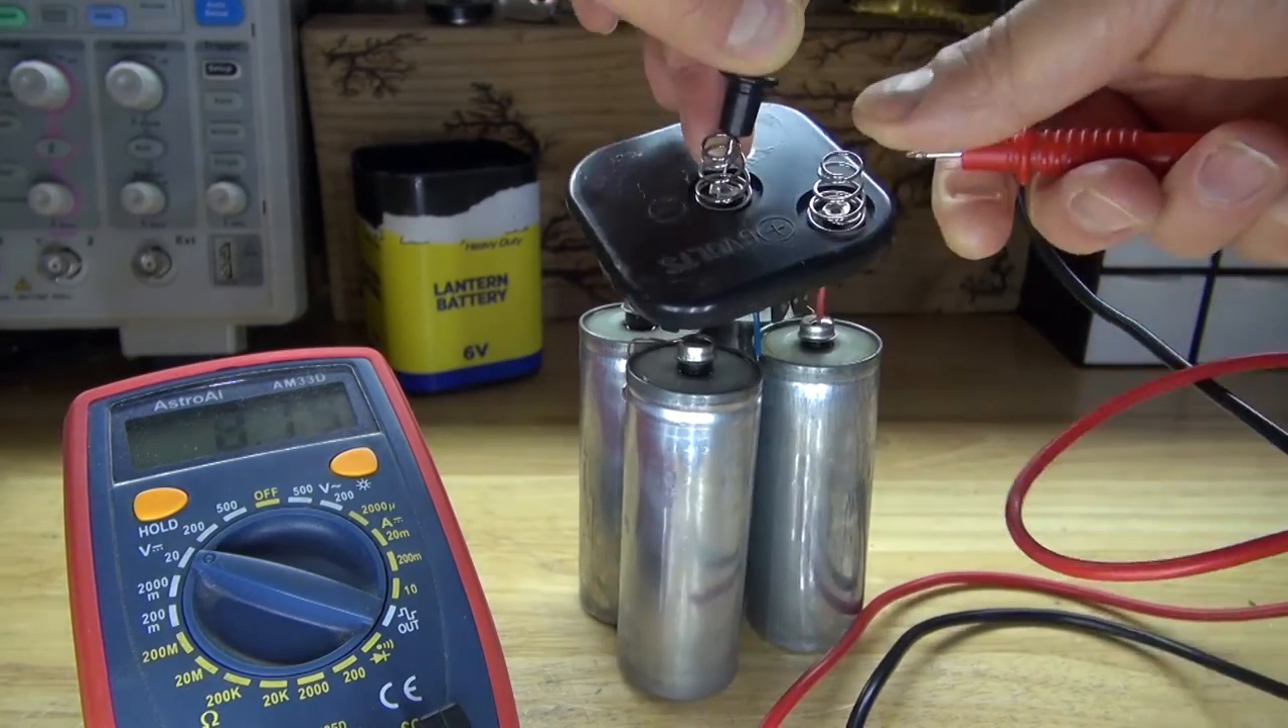It's probably messed up because these battery cells are touching each other, so what you need to do is put them back in the housing so they stay separated.